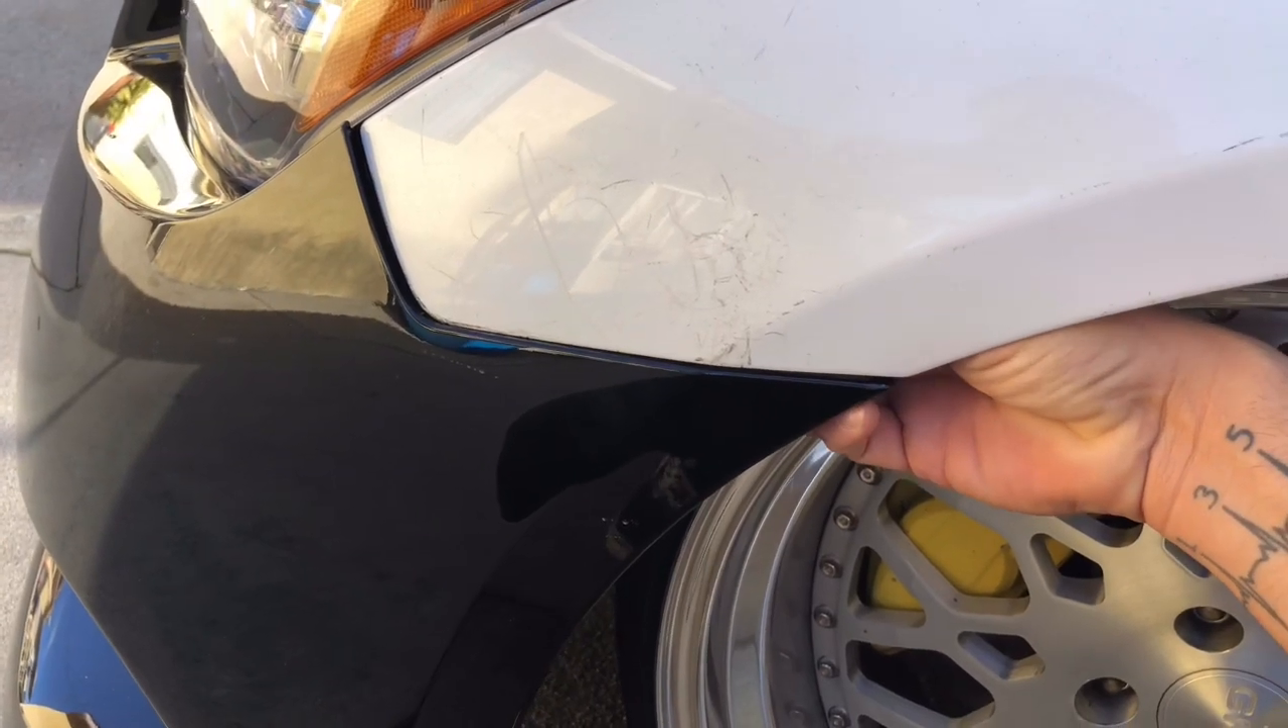If you guys see this little gap right here it's because I don't have the plastics that go on the fender where the bumper clips onto.